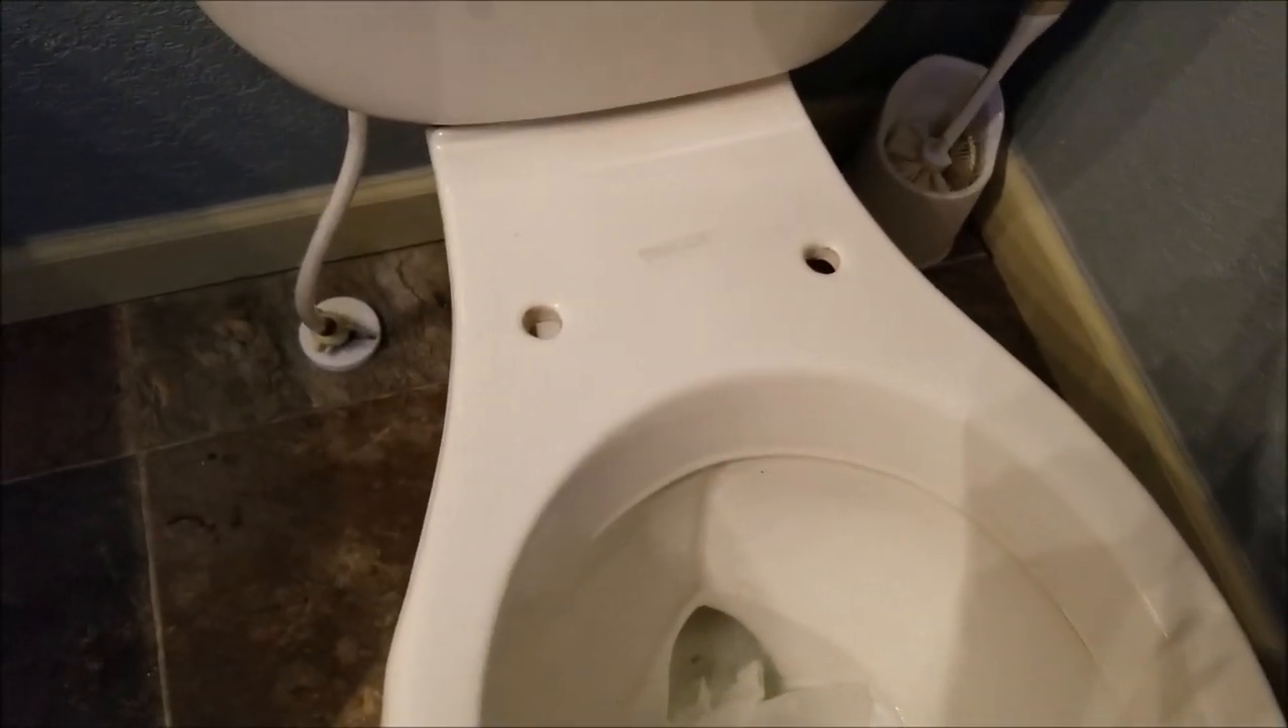So my toilet seats removed and it's time to install the bidet.